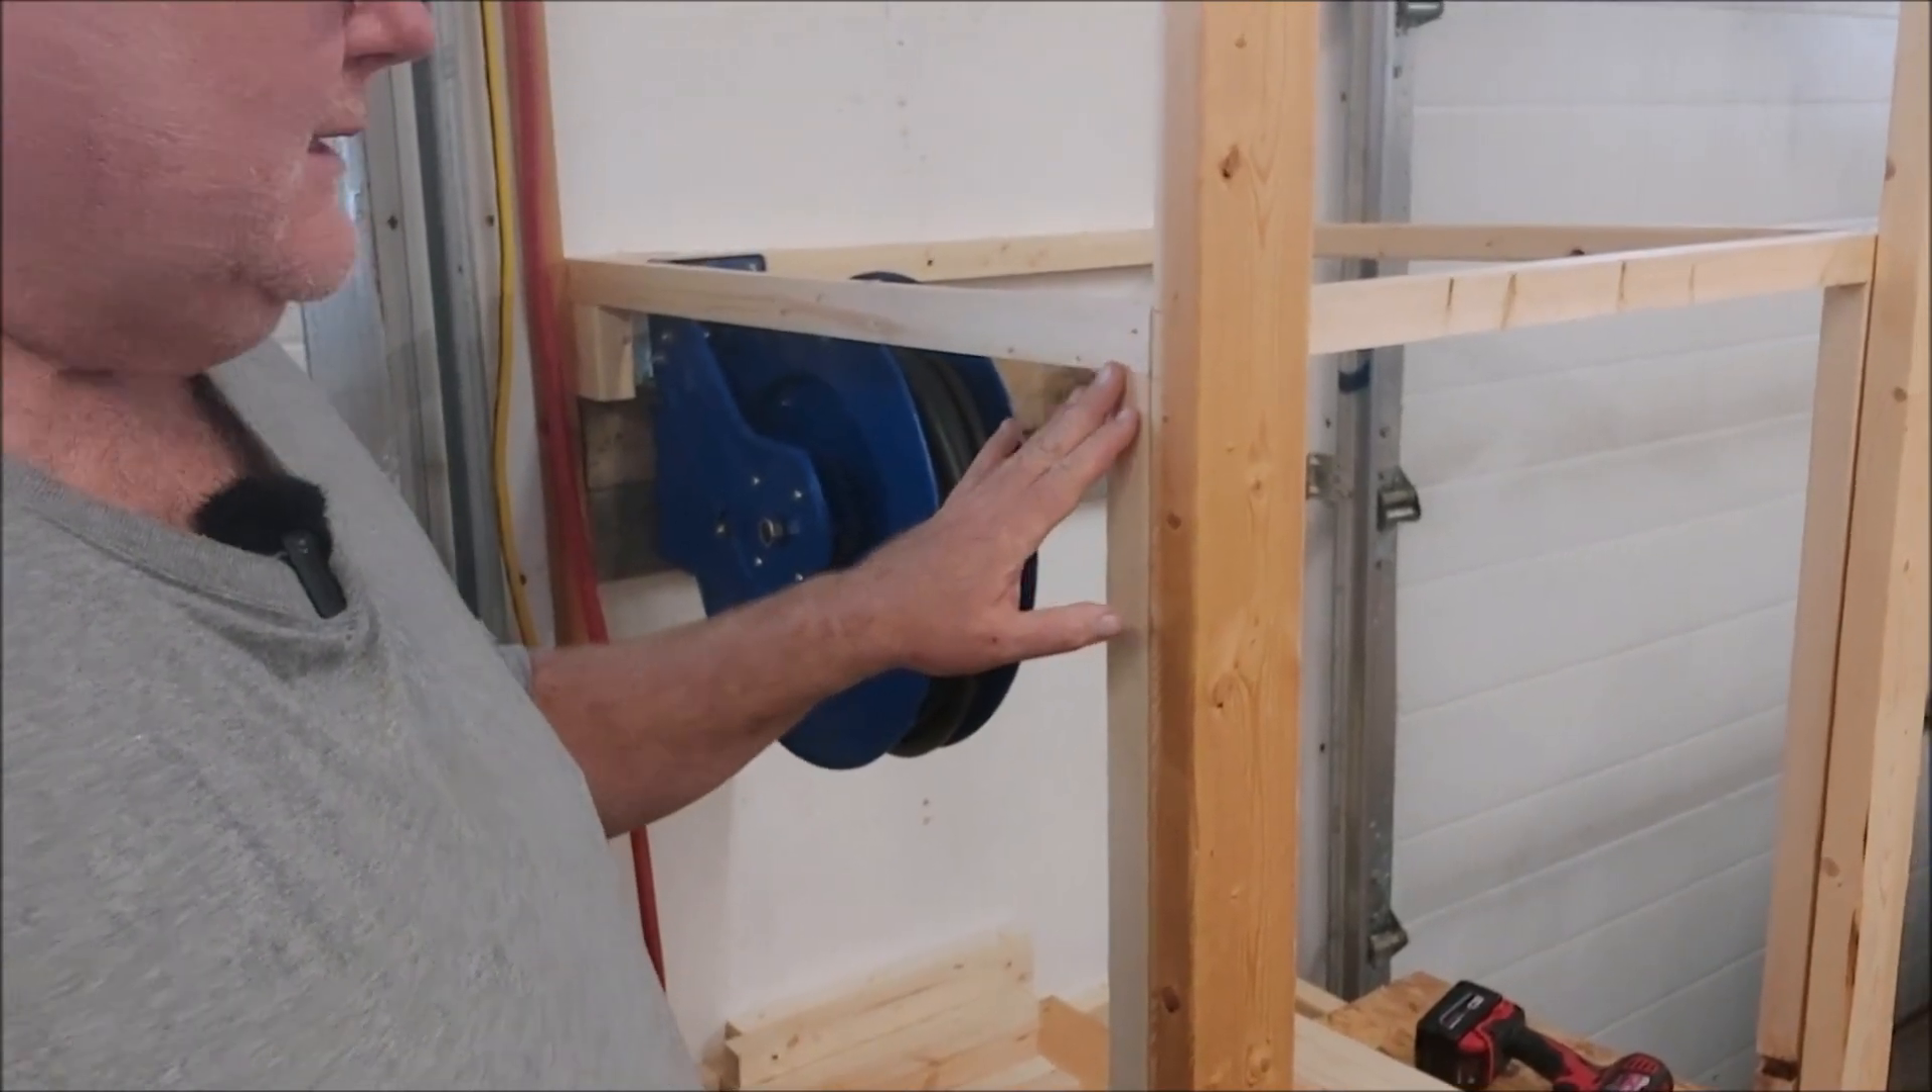You can see here, I haven't put the shelf on. So you can kind of see, you can kind of see the frame that I built.